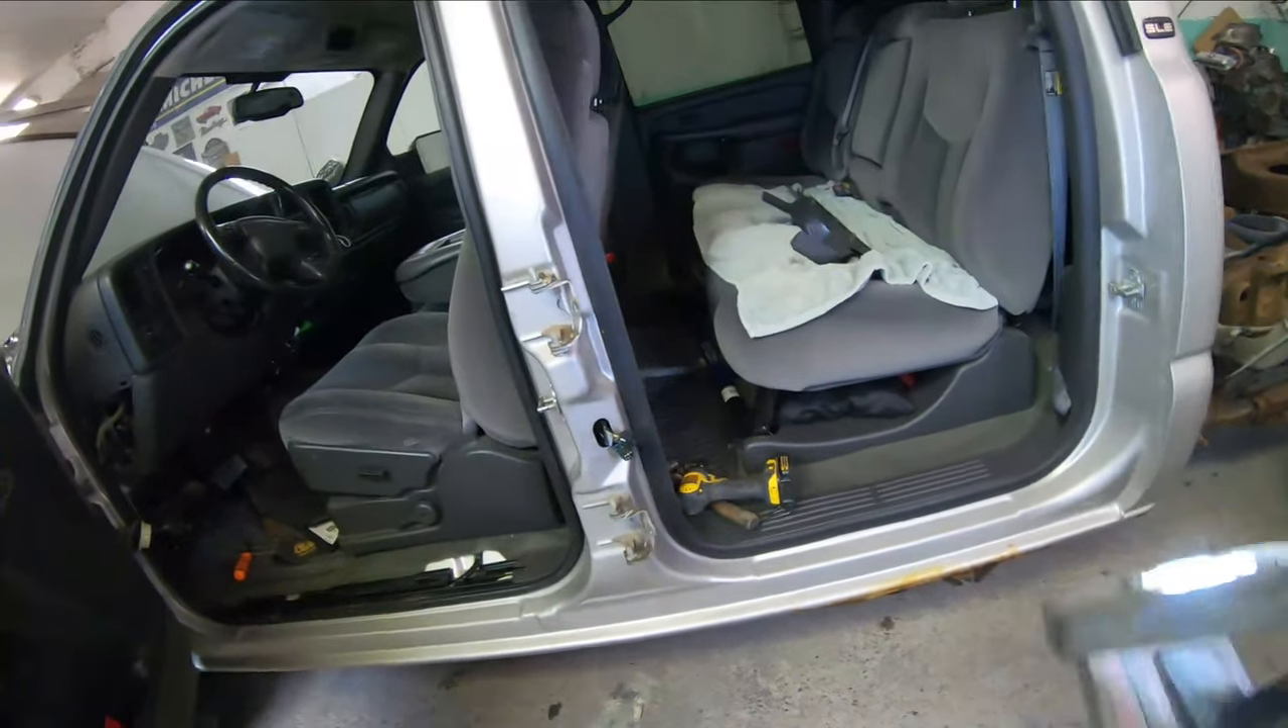So rear door is already off.